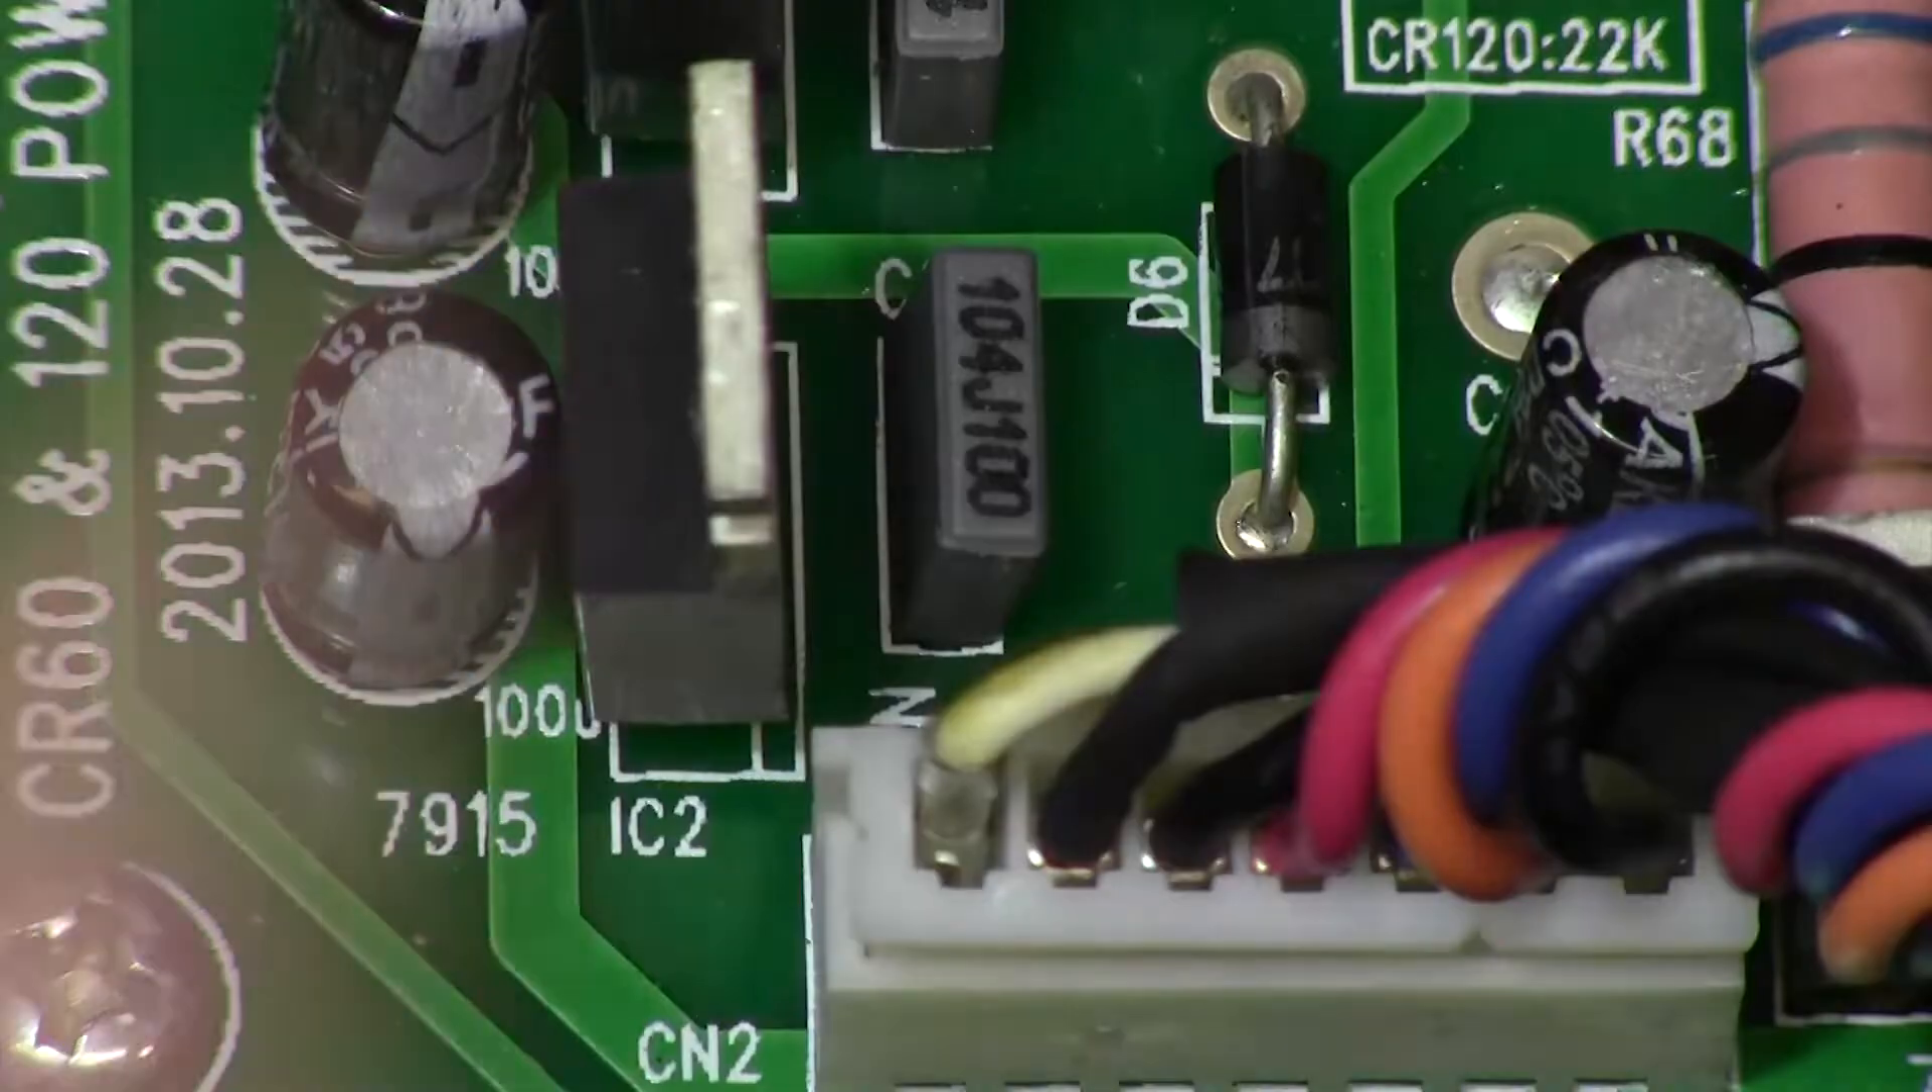Can you see that this white one here... The pin is kind of, you know, sticking out. It's almost like the connection's pushed the pin out.